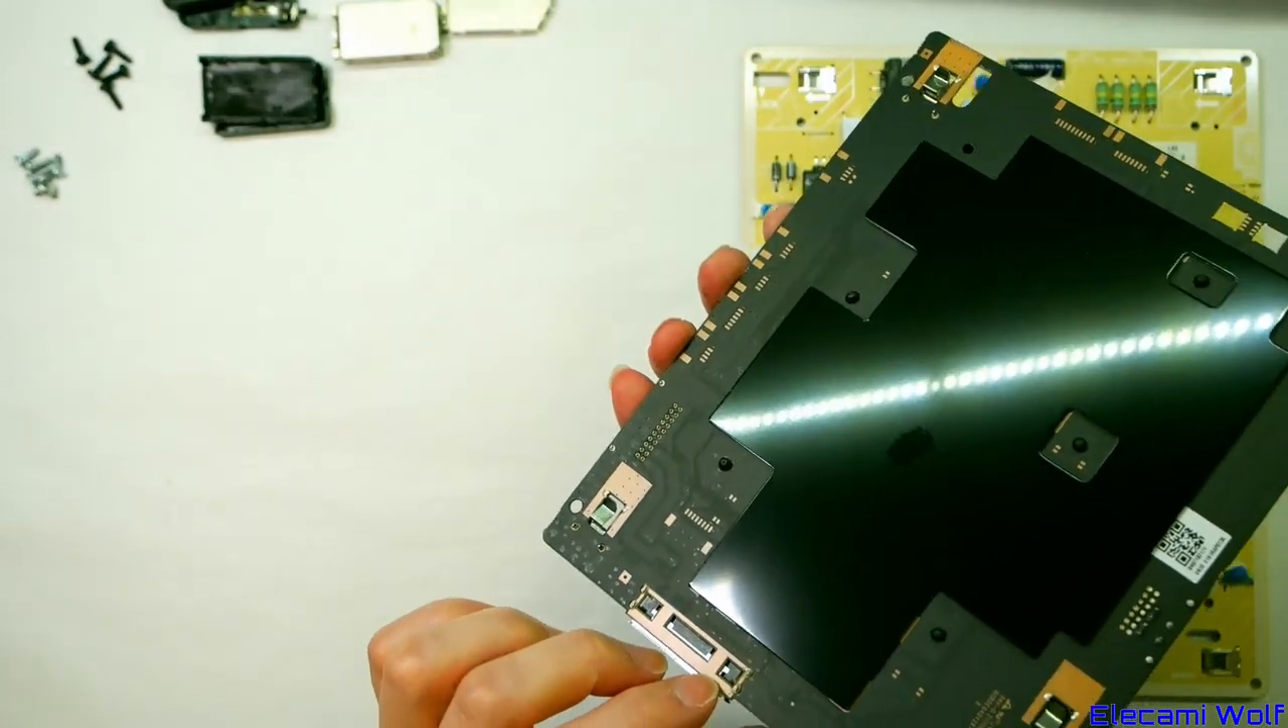I've got the boards out of the tv or off of the back of the panel.